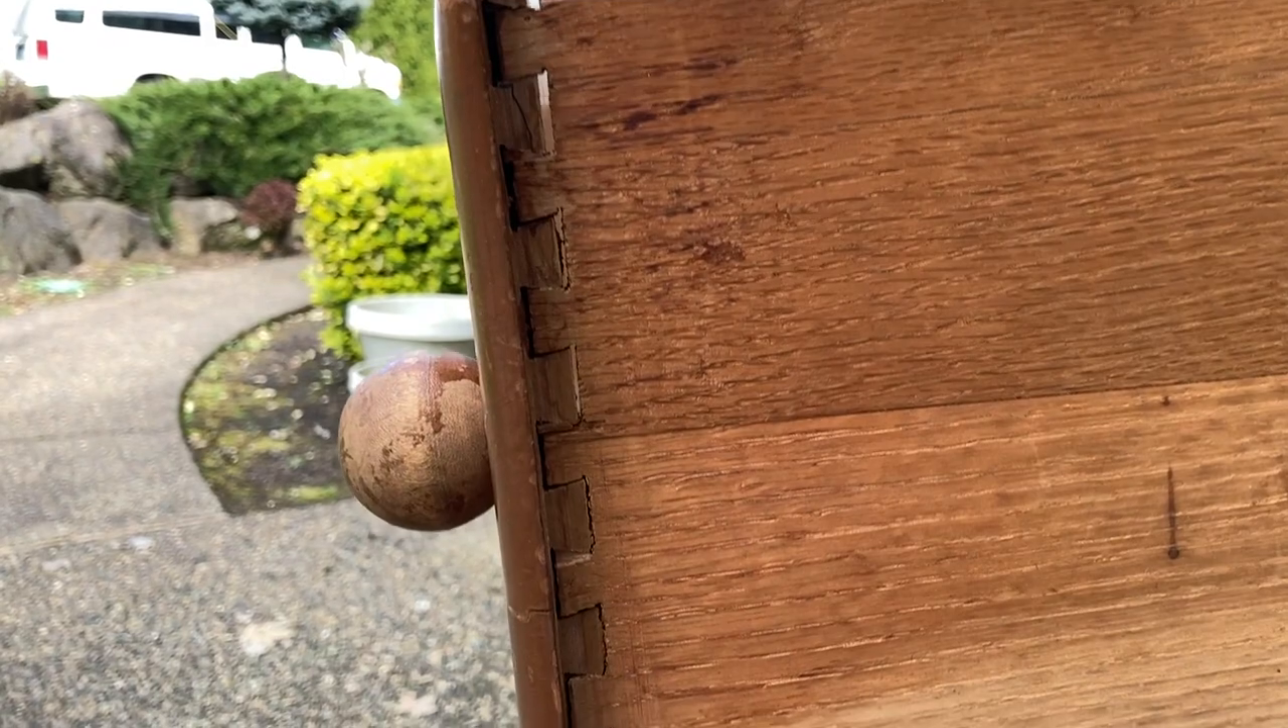And, the dovetails are starting to come apart. You can see we have gapping here.